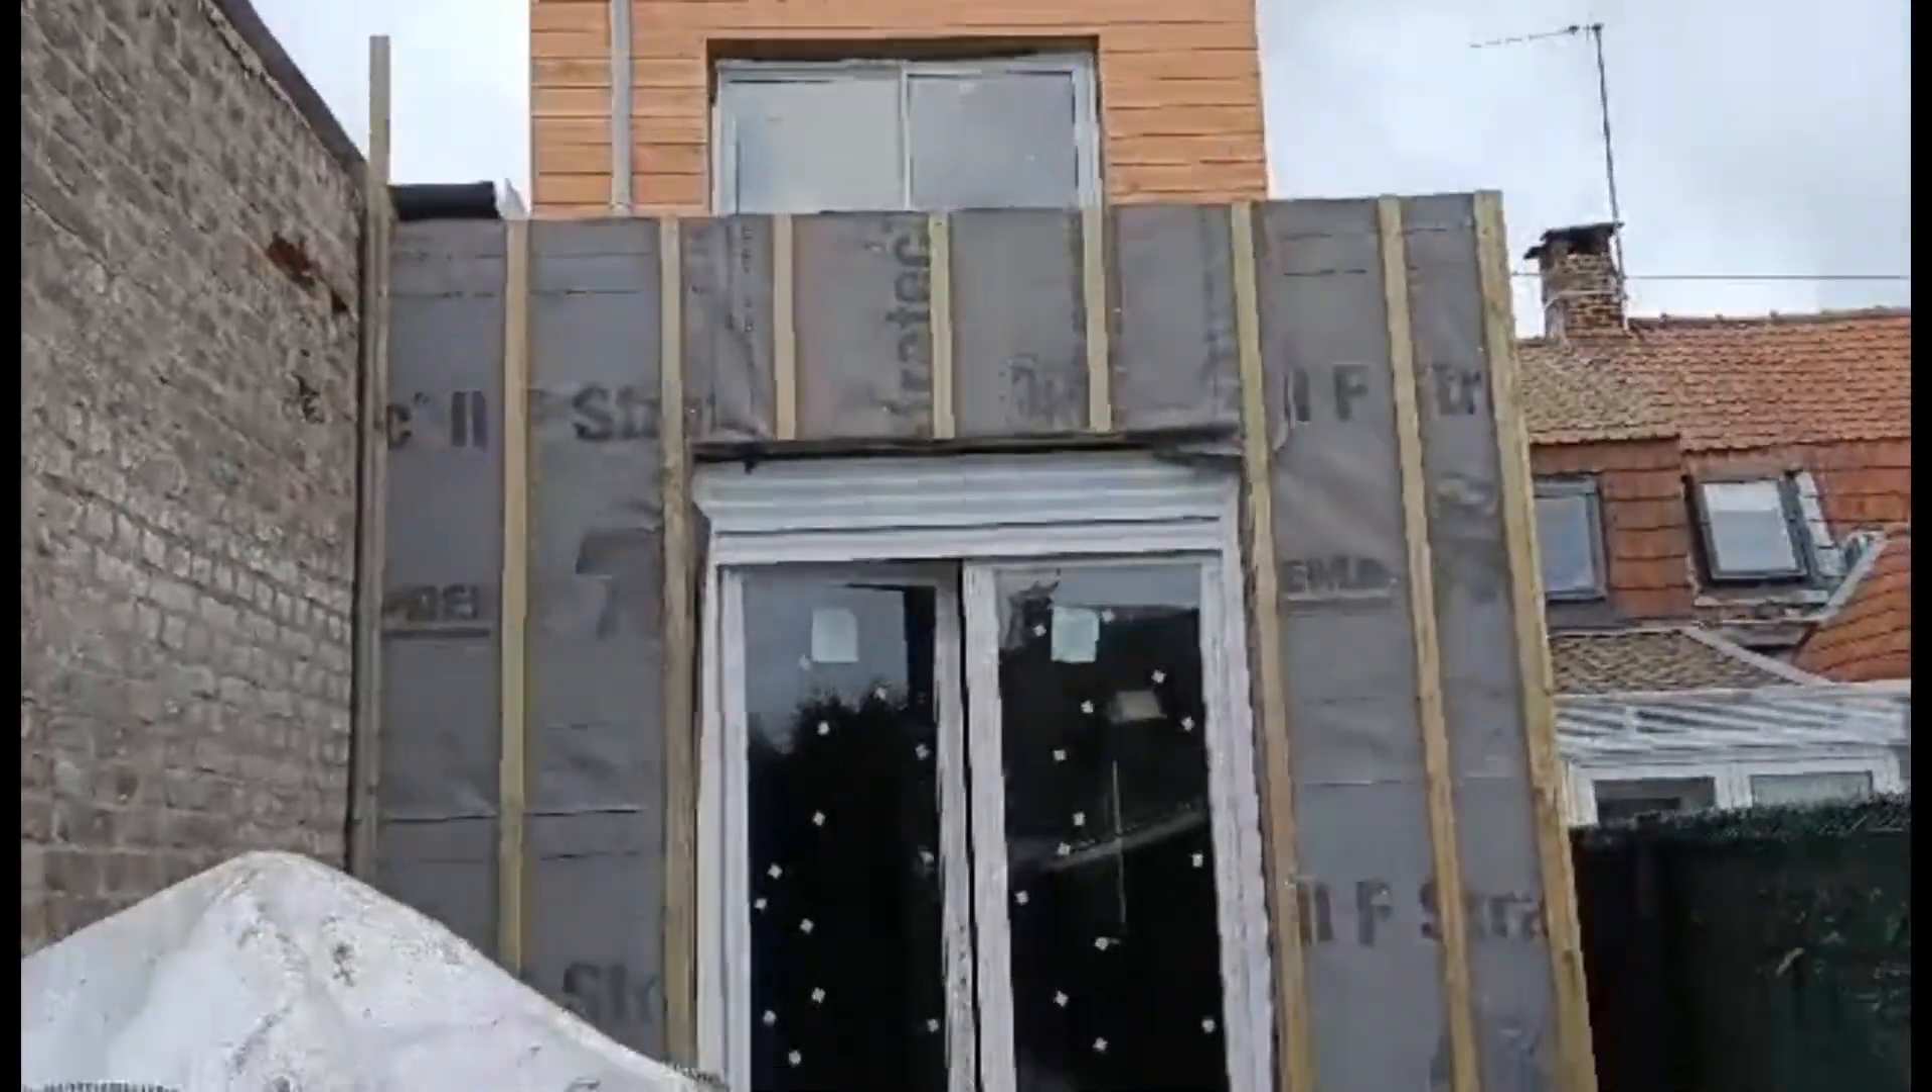Il nous manque Juste le bardage A faire ici.